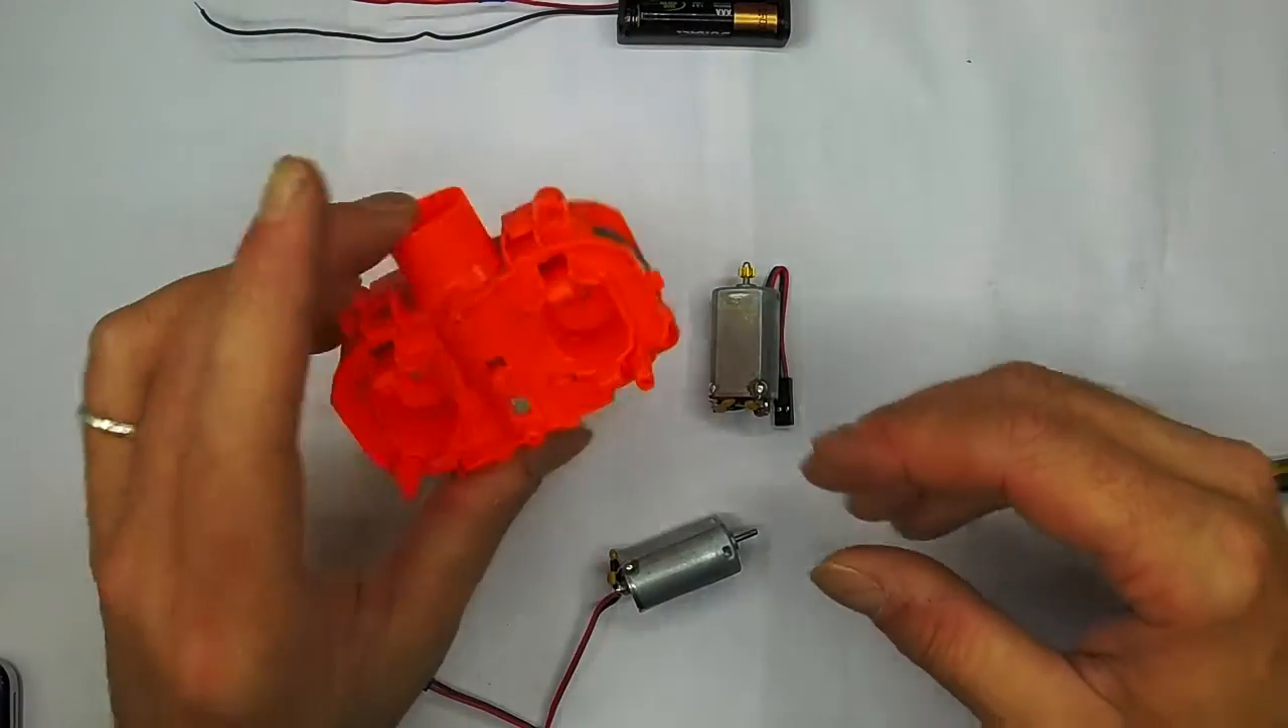This is a rapid strike flywheel cage as you can see I've taken the old motors out.